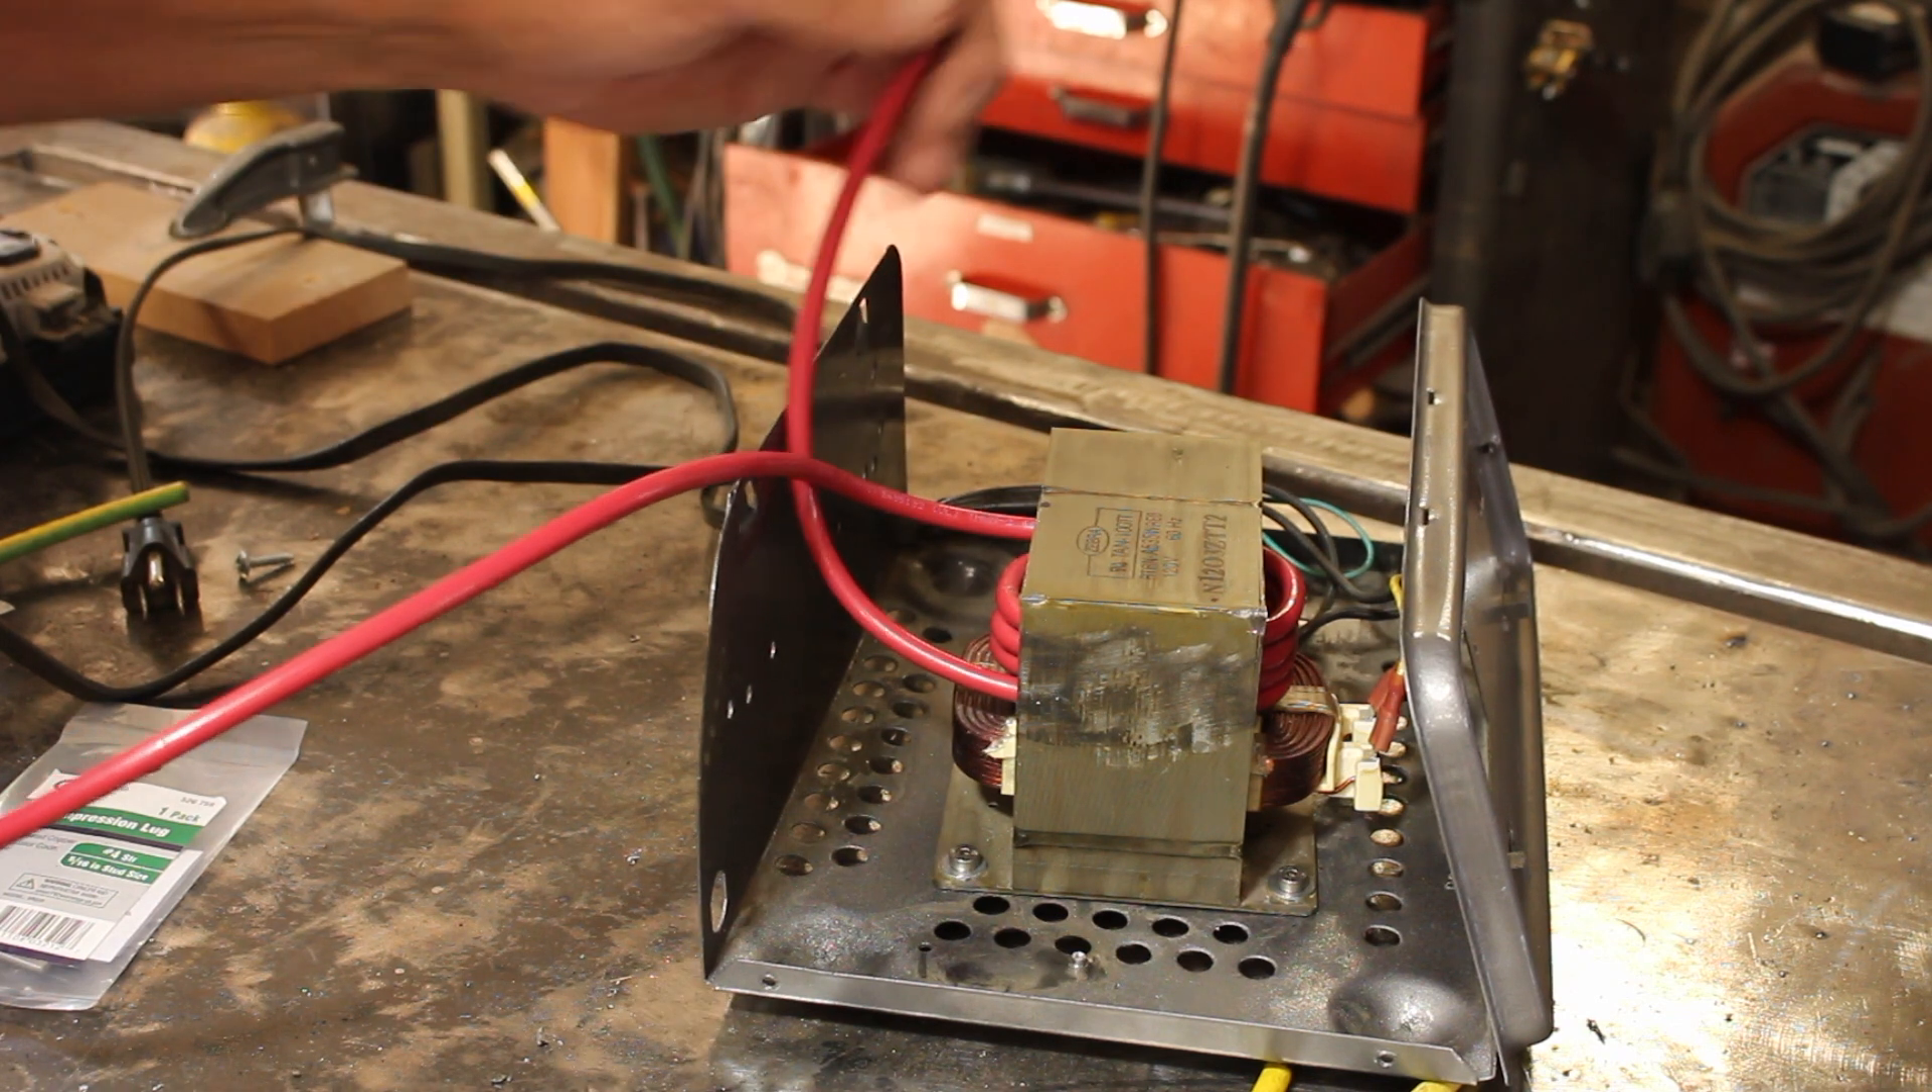Okay well I've repainted the battery charger case and installed the transformer in there.